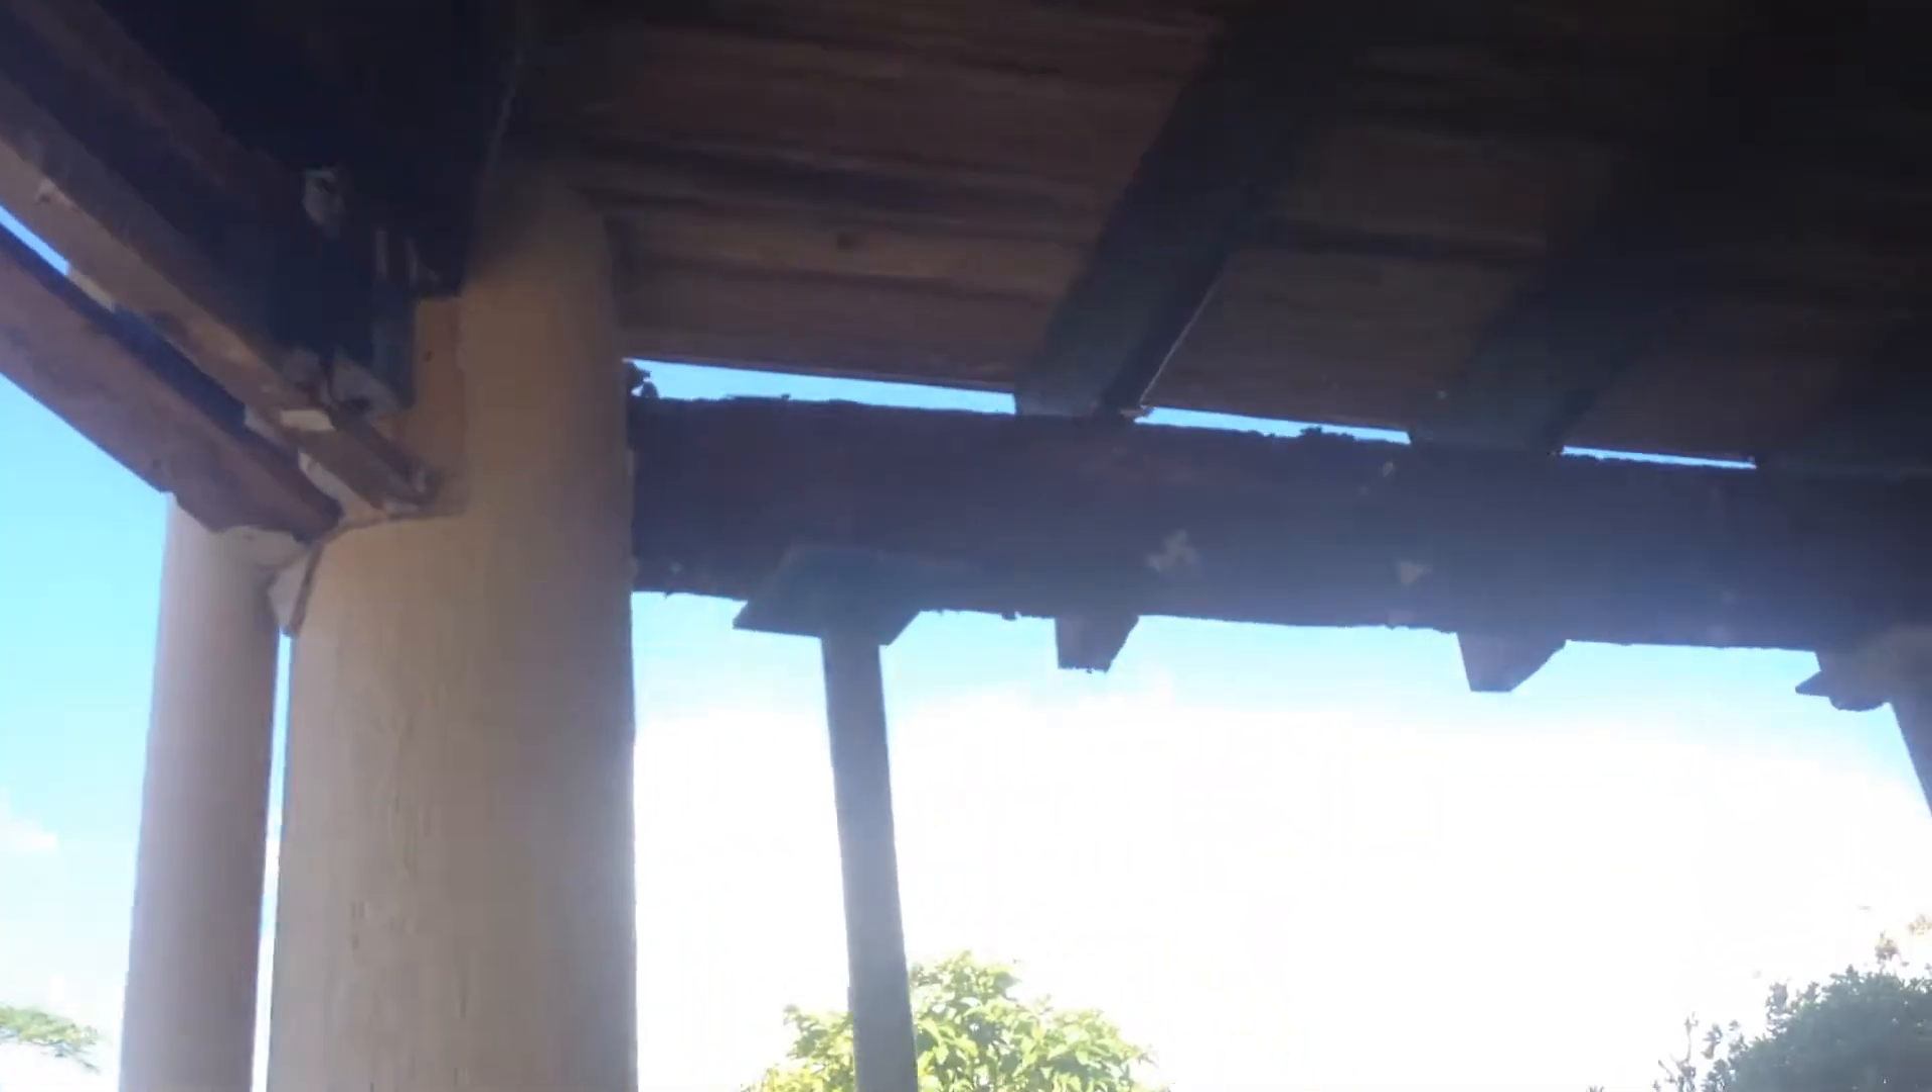We've got the props underneath the beams to make sure that it's all nice and safe.